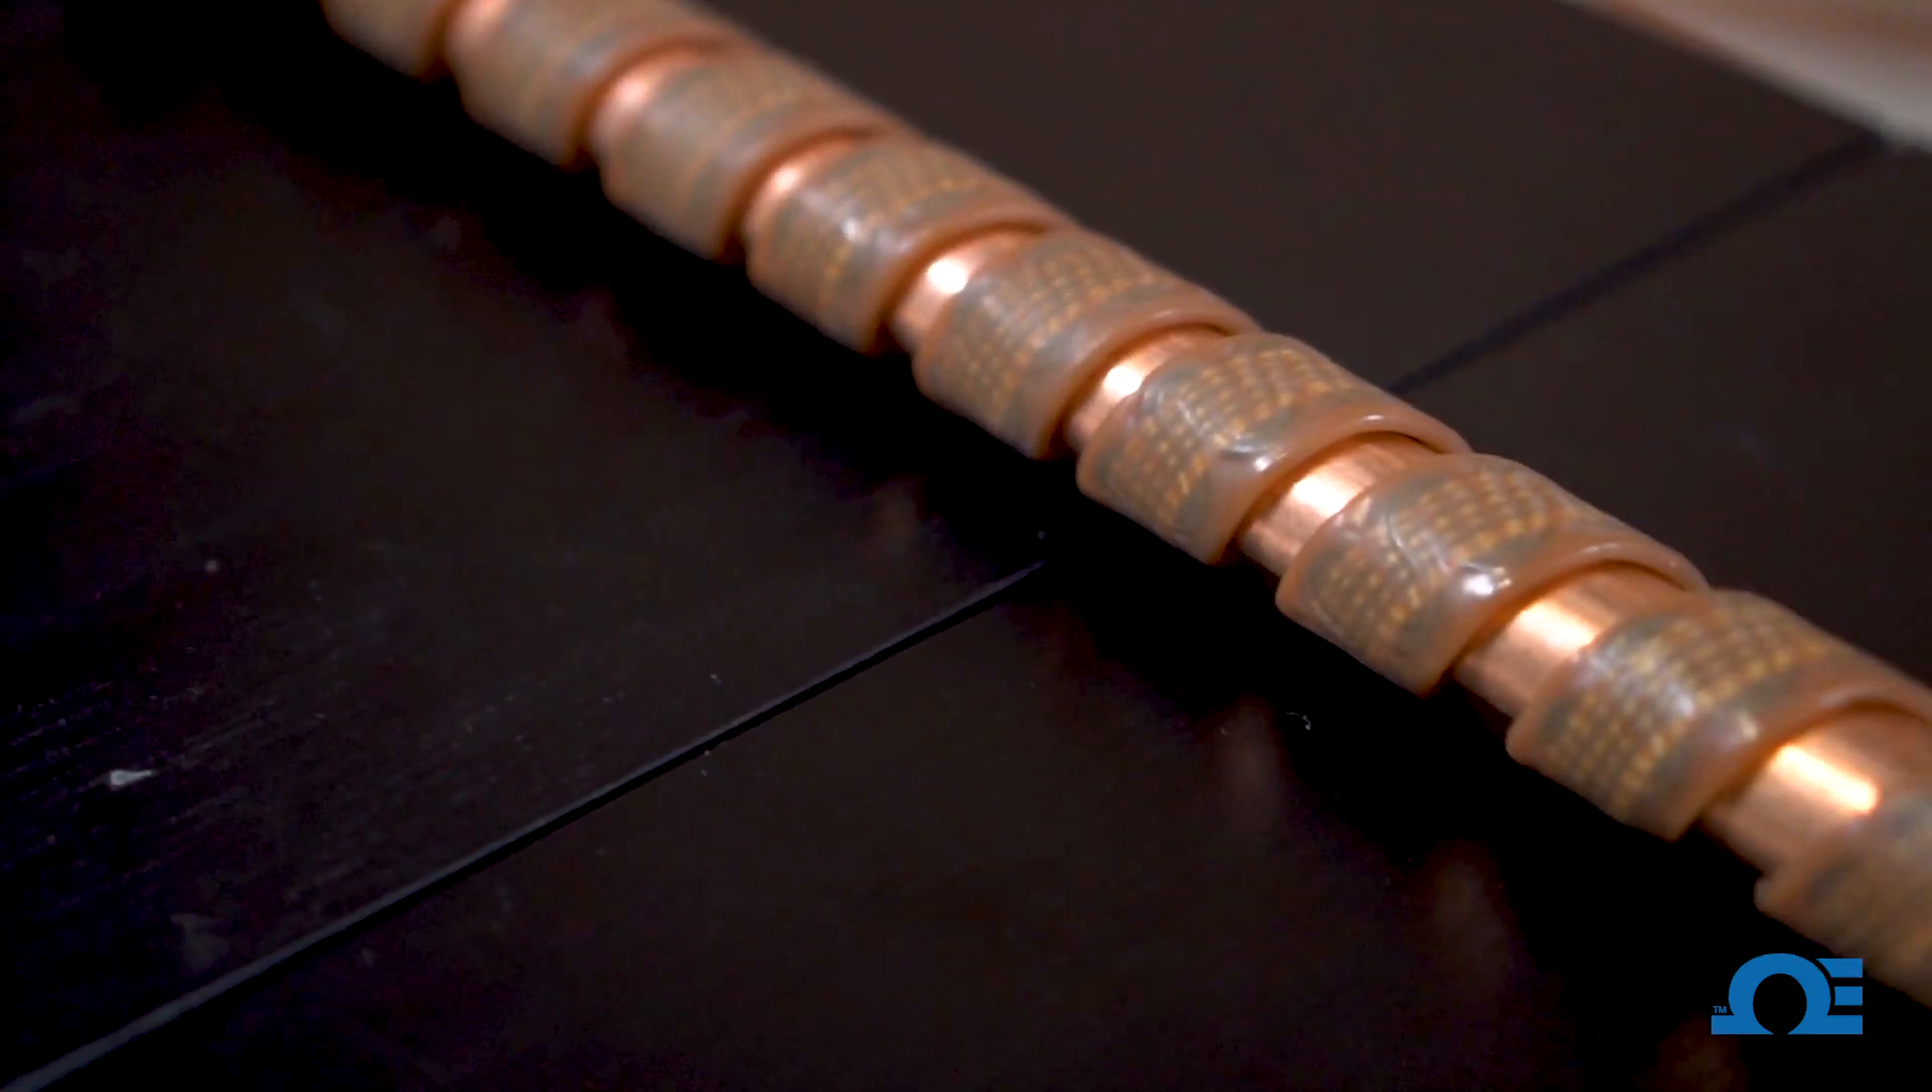The heat tape is tightly wrapped. There is no gaps between the heating tape and the piping. There is no overlaps.